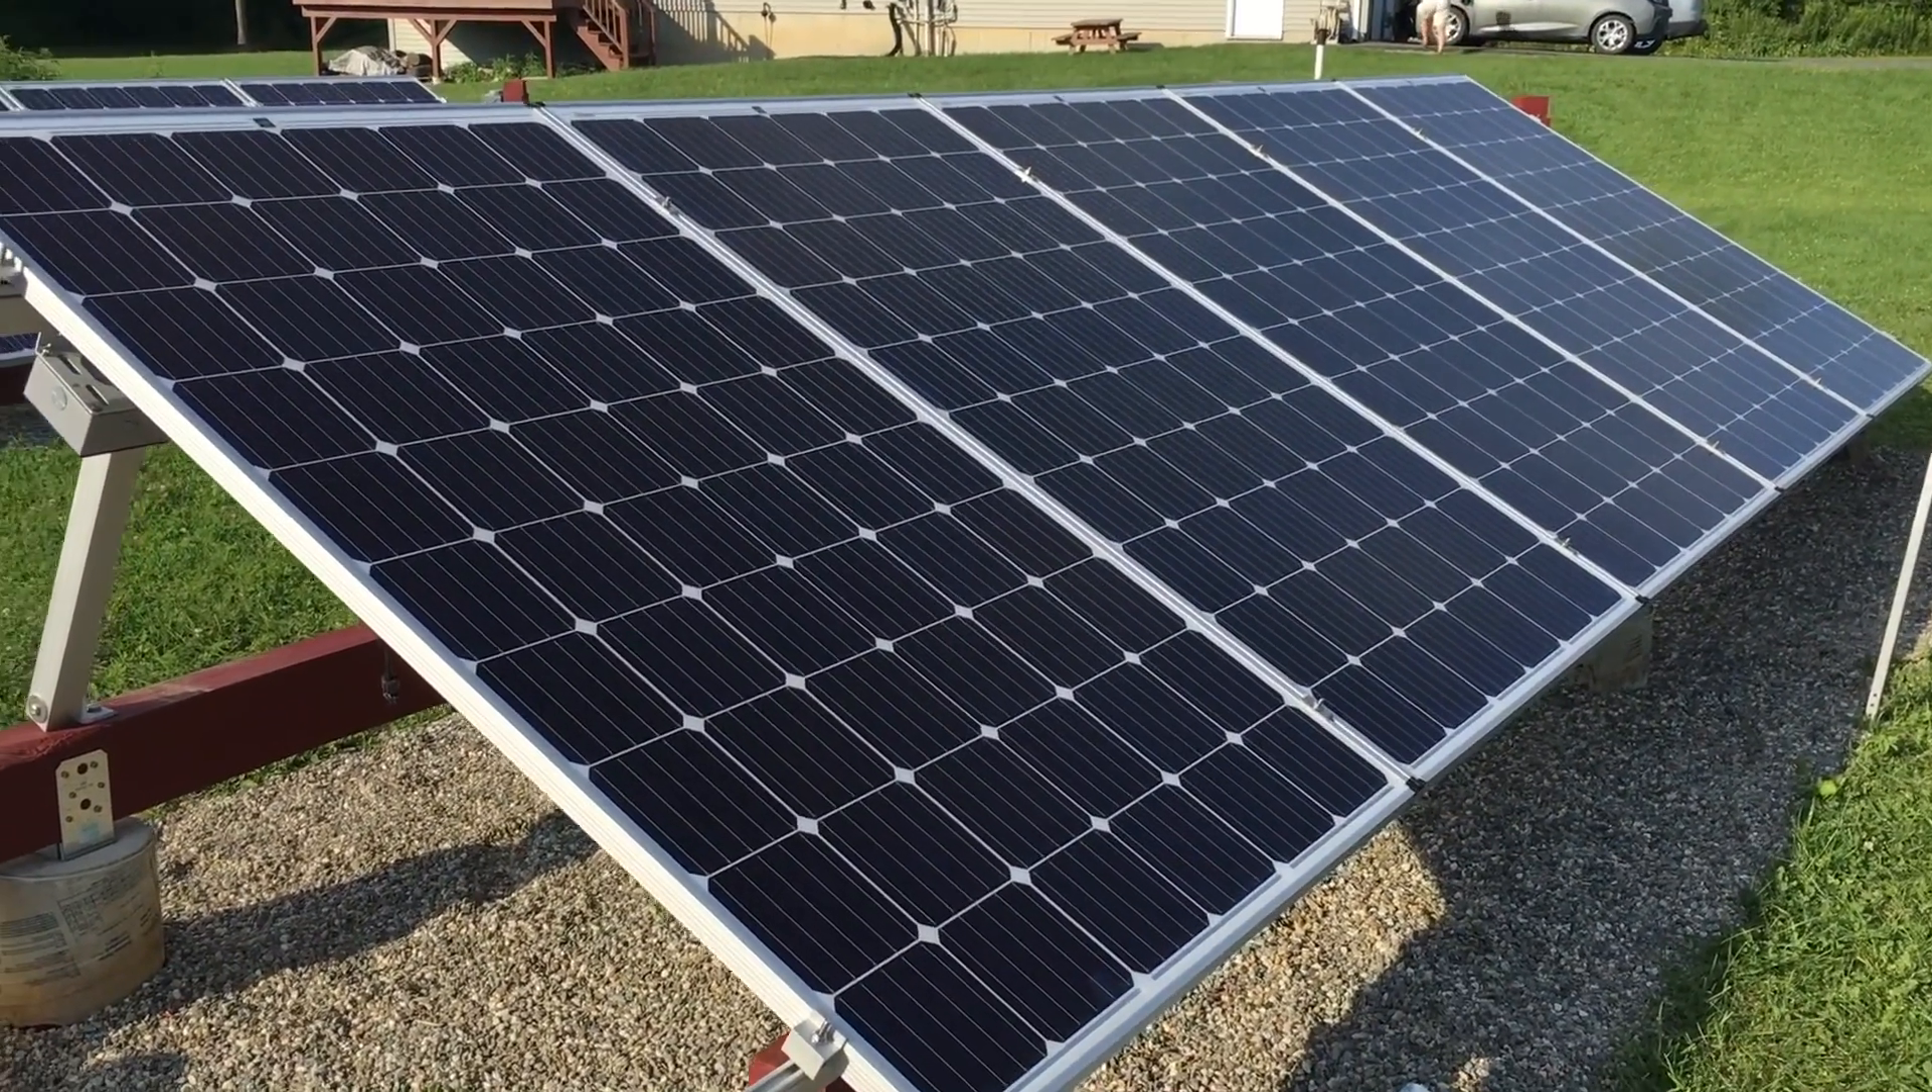All right, guys, so I got the five panels mounted up, and I'm very happy.